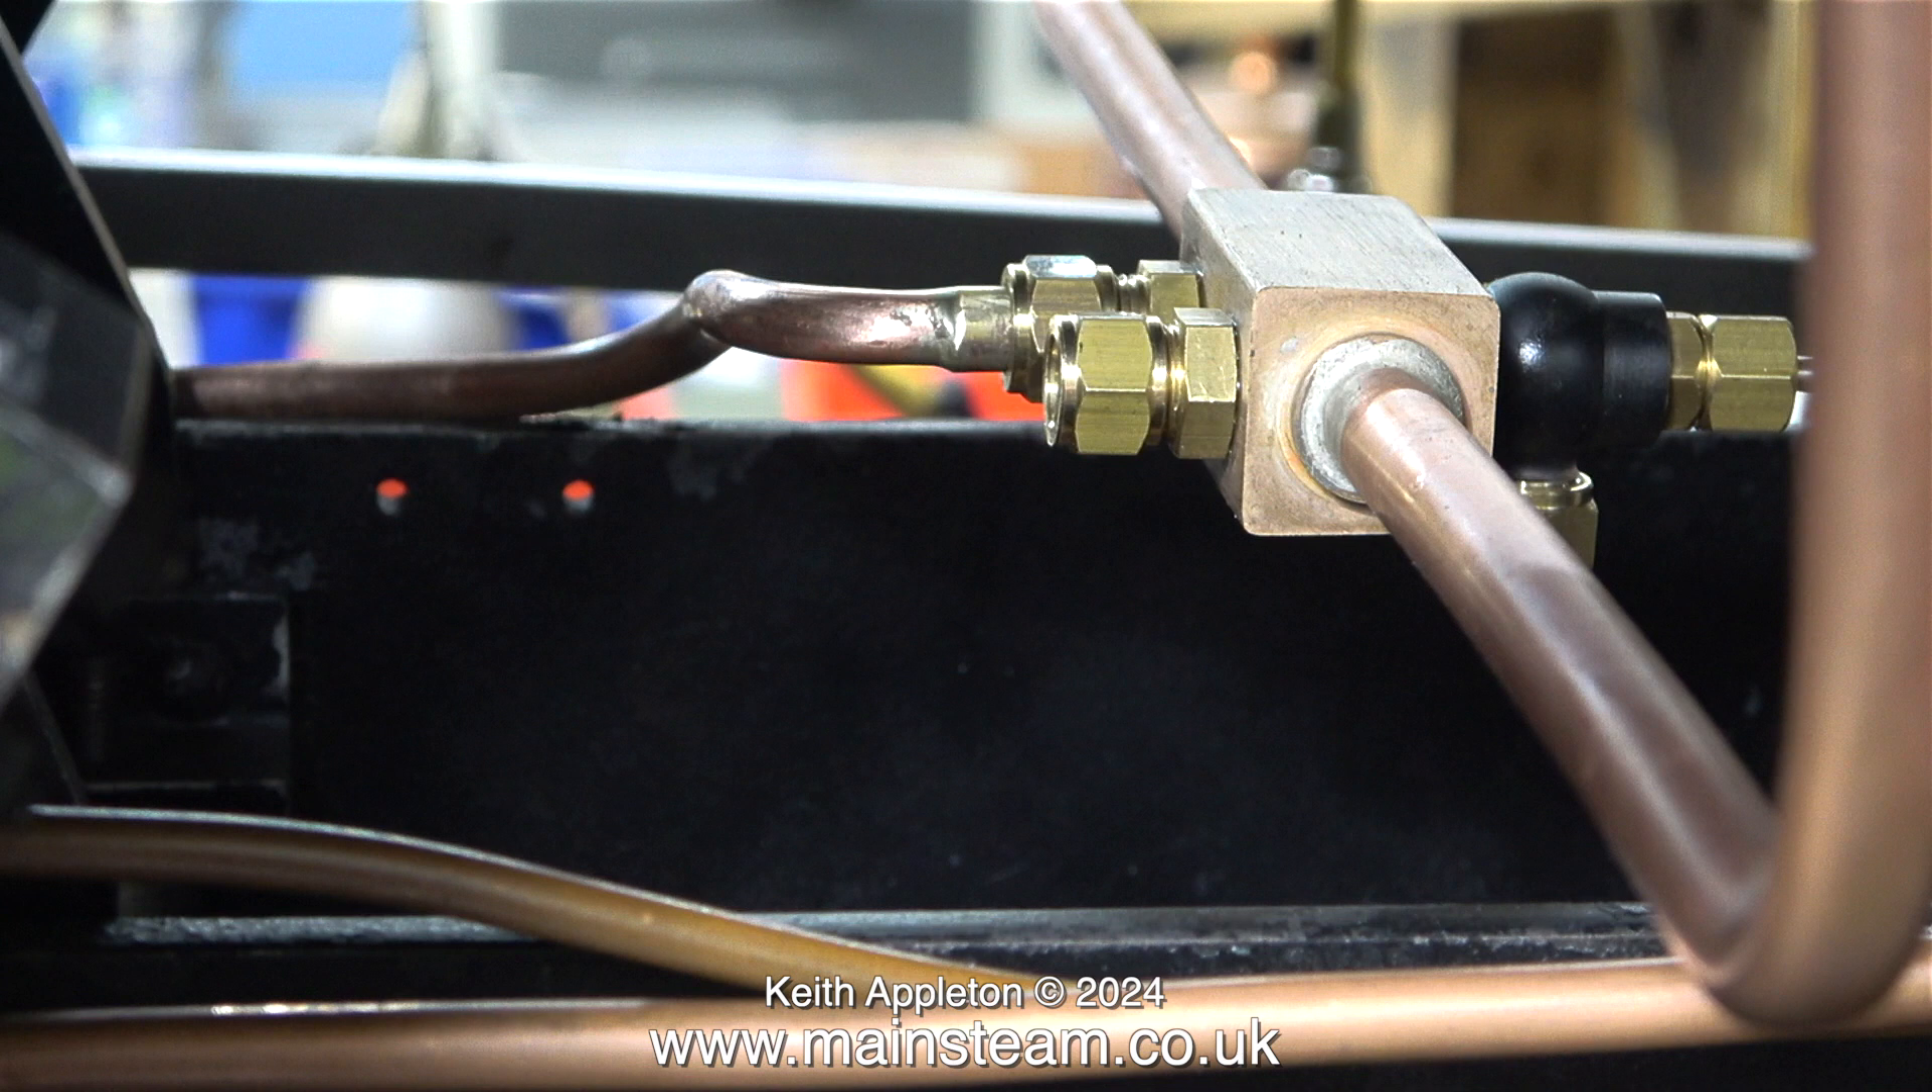And here is the pipe secure in place to the water collector.